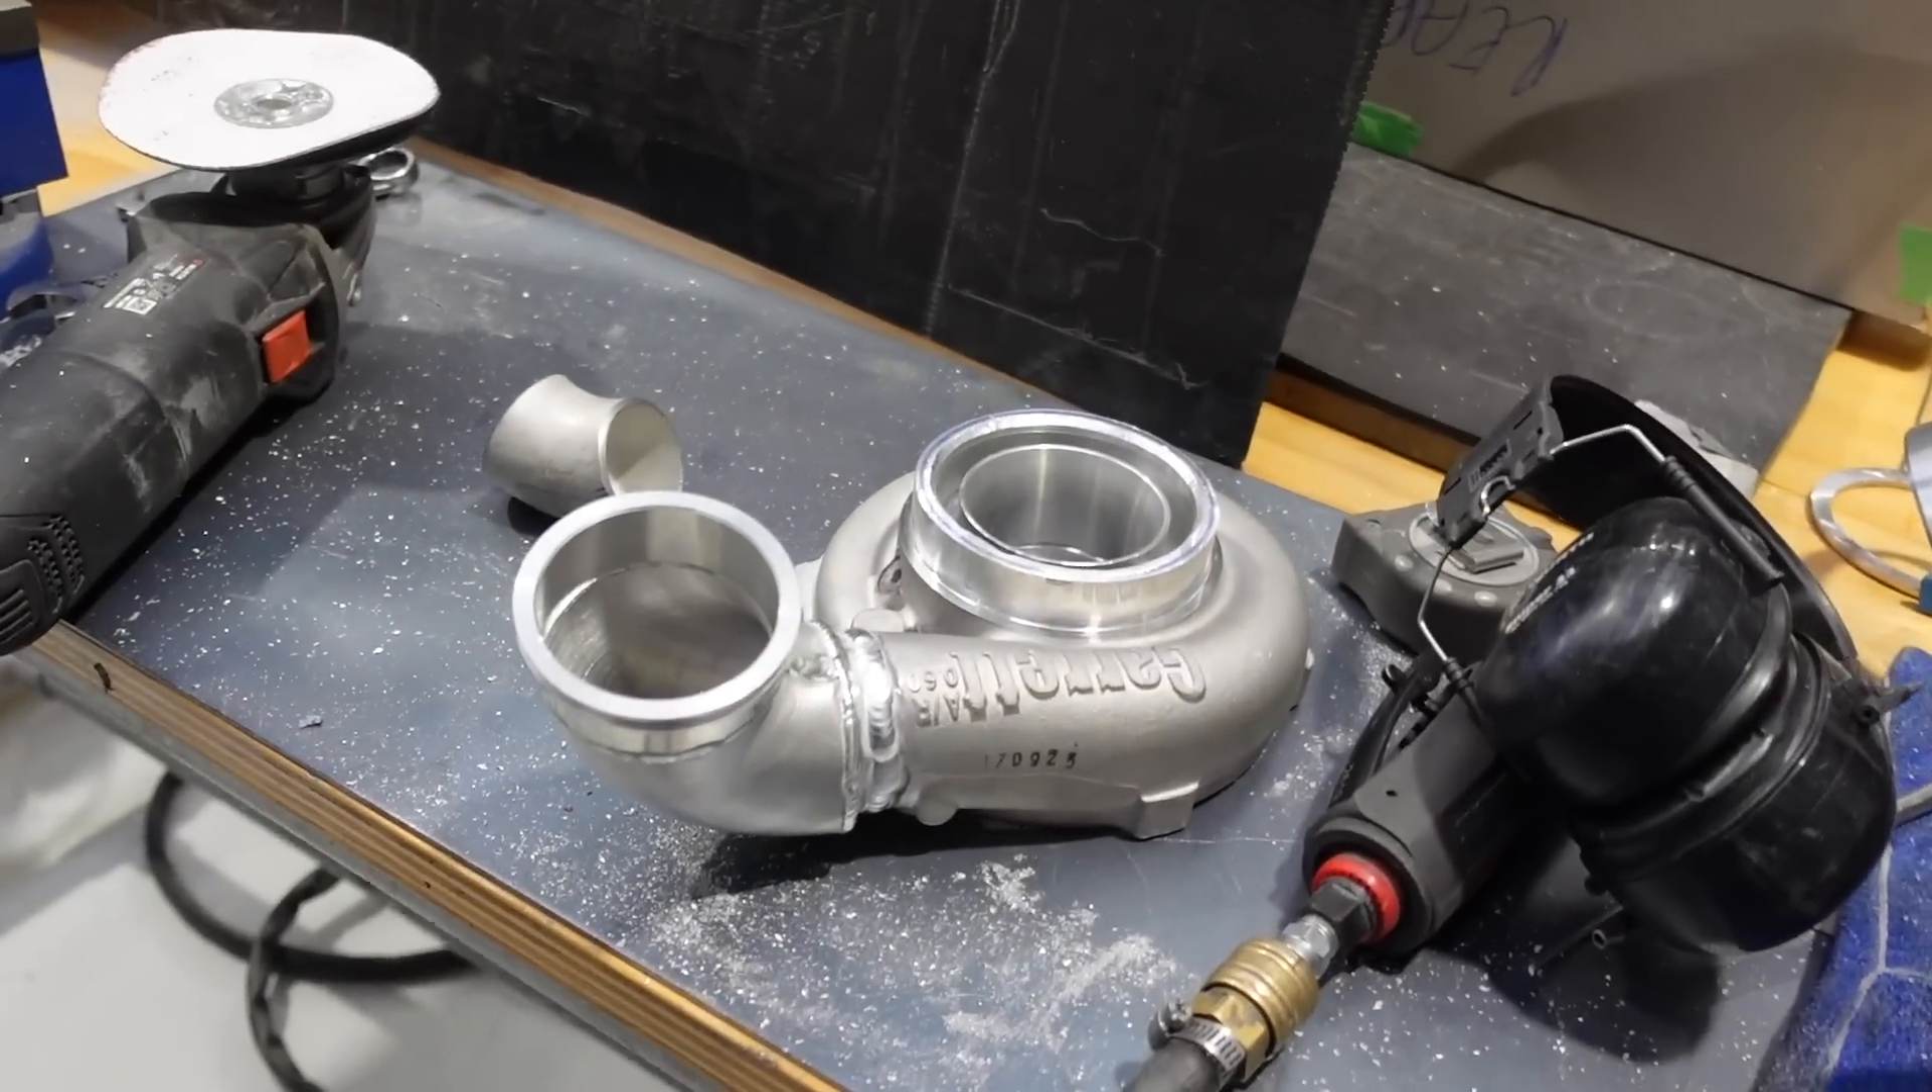And they've already done a new outlet on the turbo. It's still in progress but they're well into their work here.